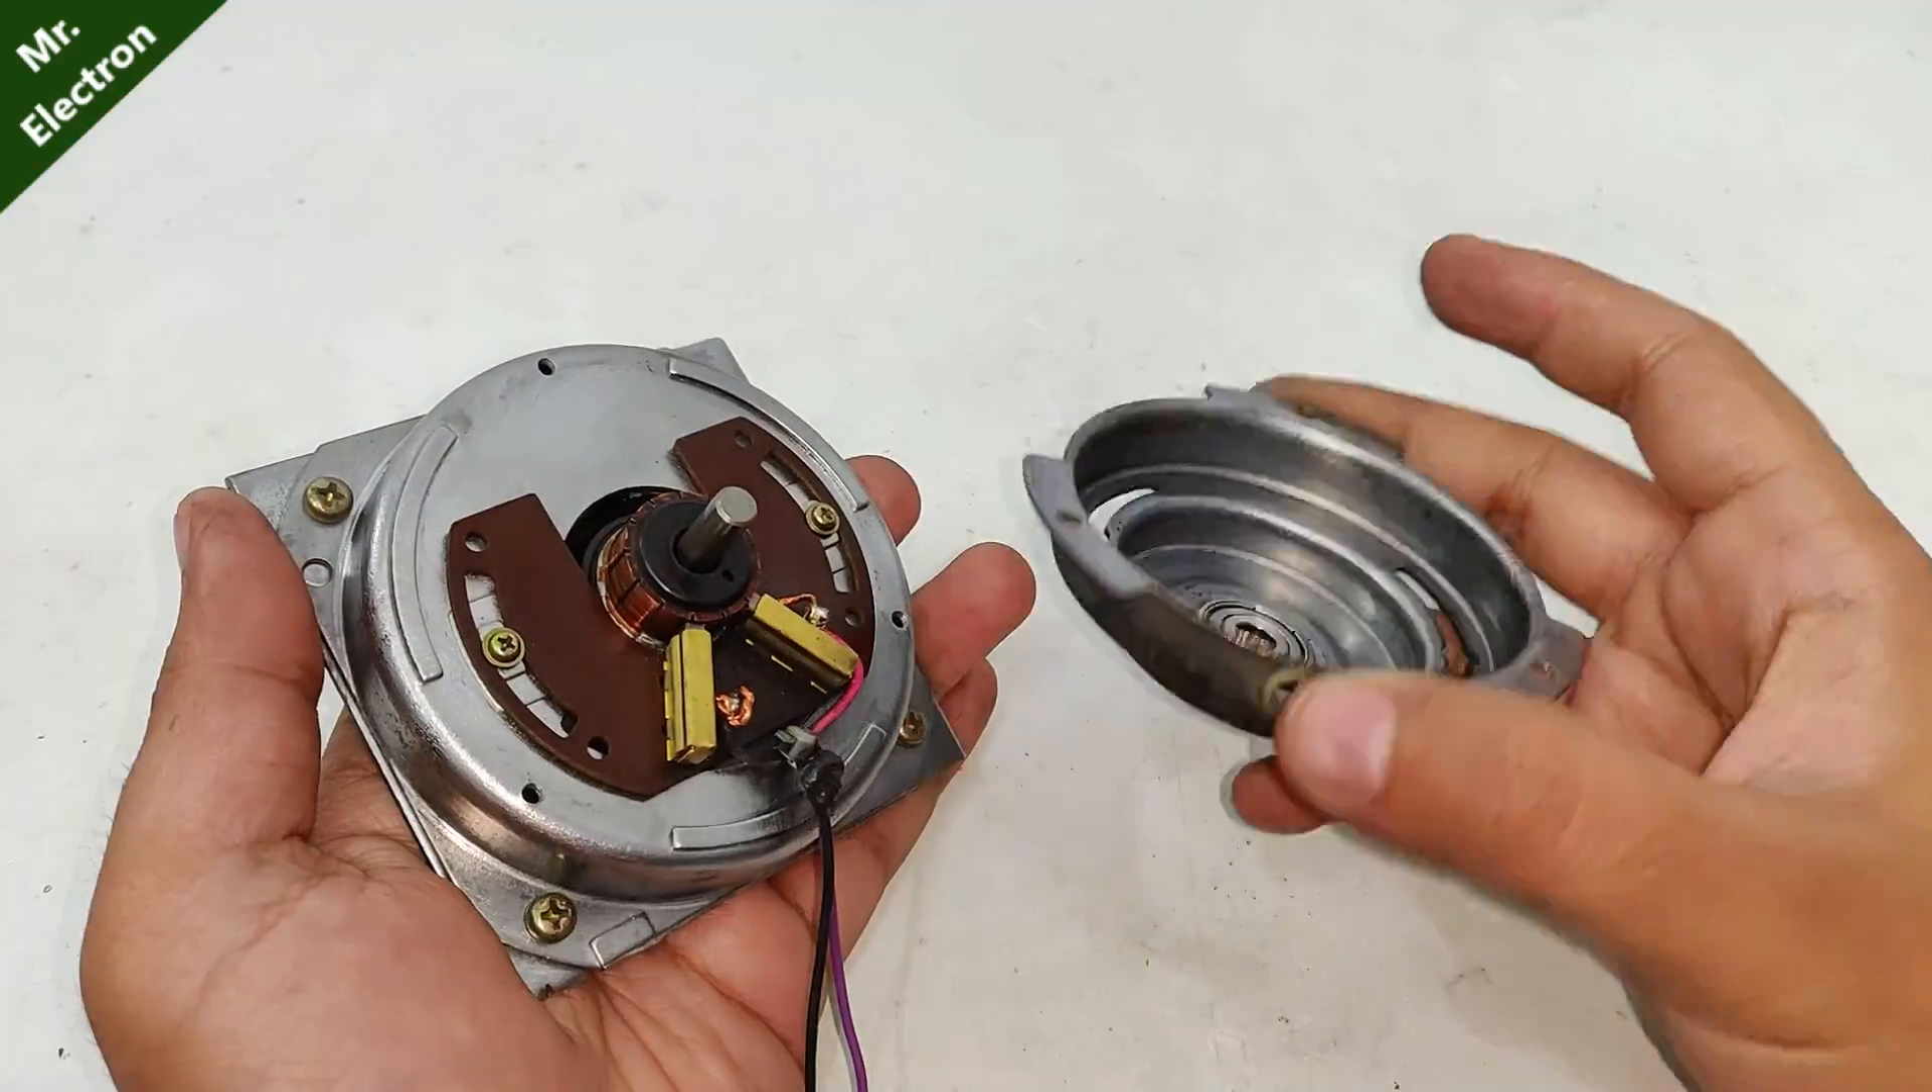Now i haven't placed the base cover.